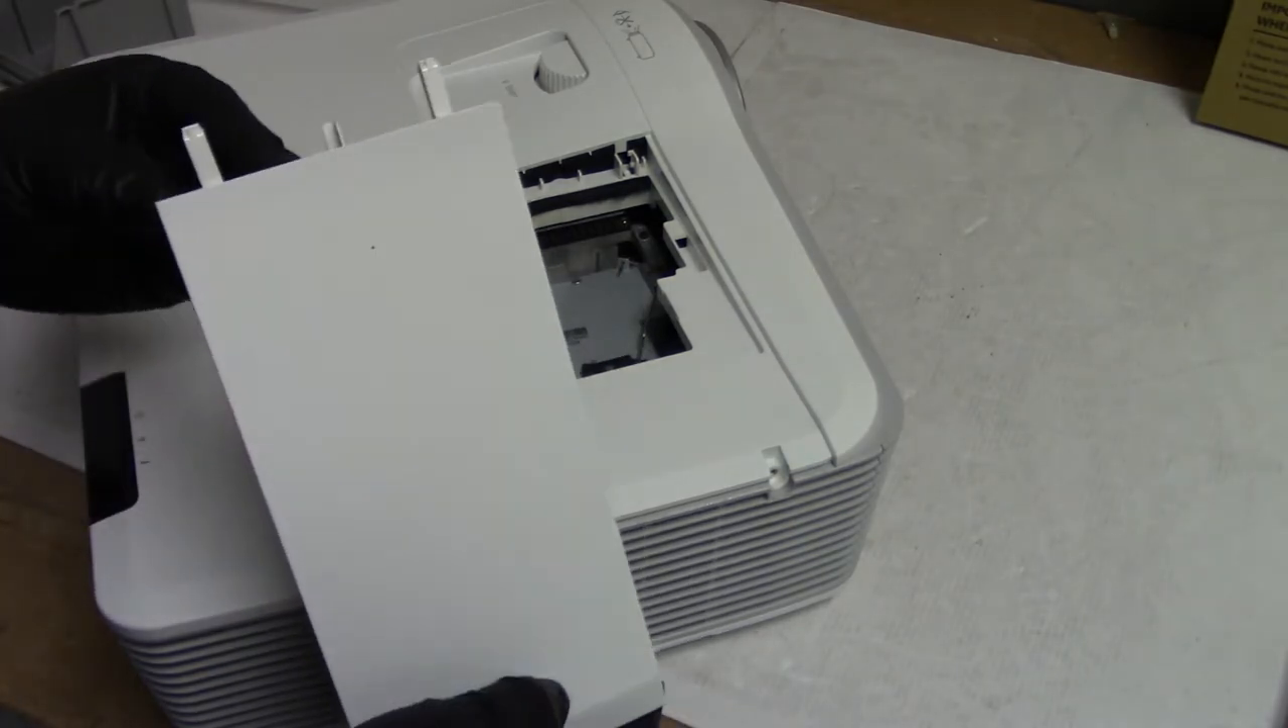Now we just need to put the door back on and then I will wipe it down and we'll give it a final test.